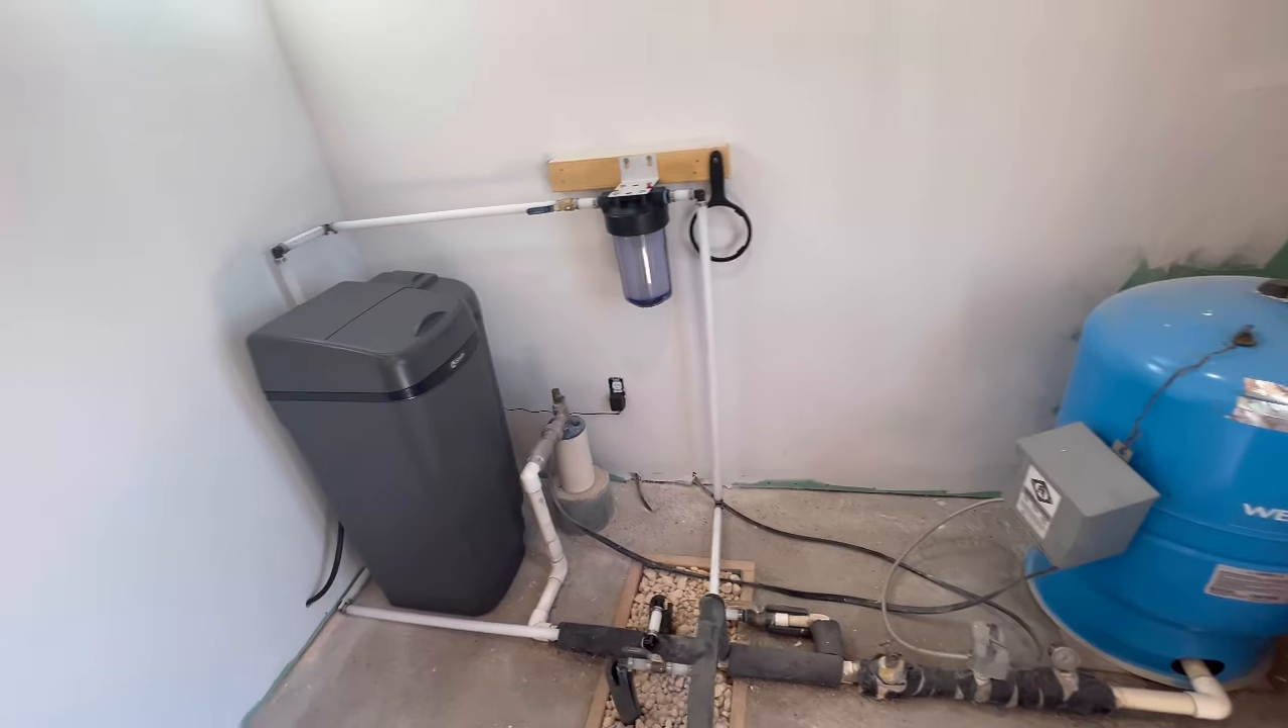So, we got our water softener installed and our sediment filter on this wall right here.